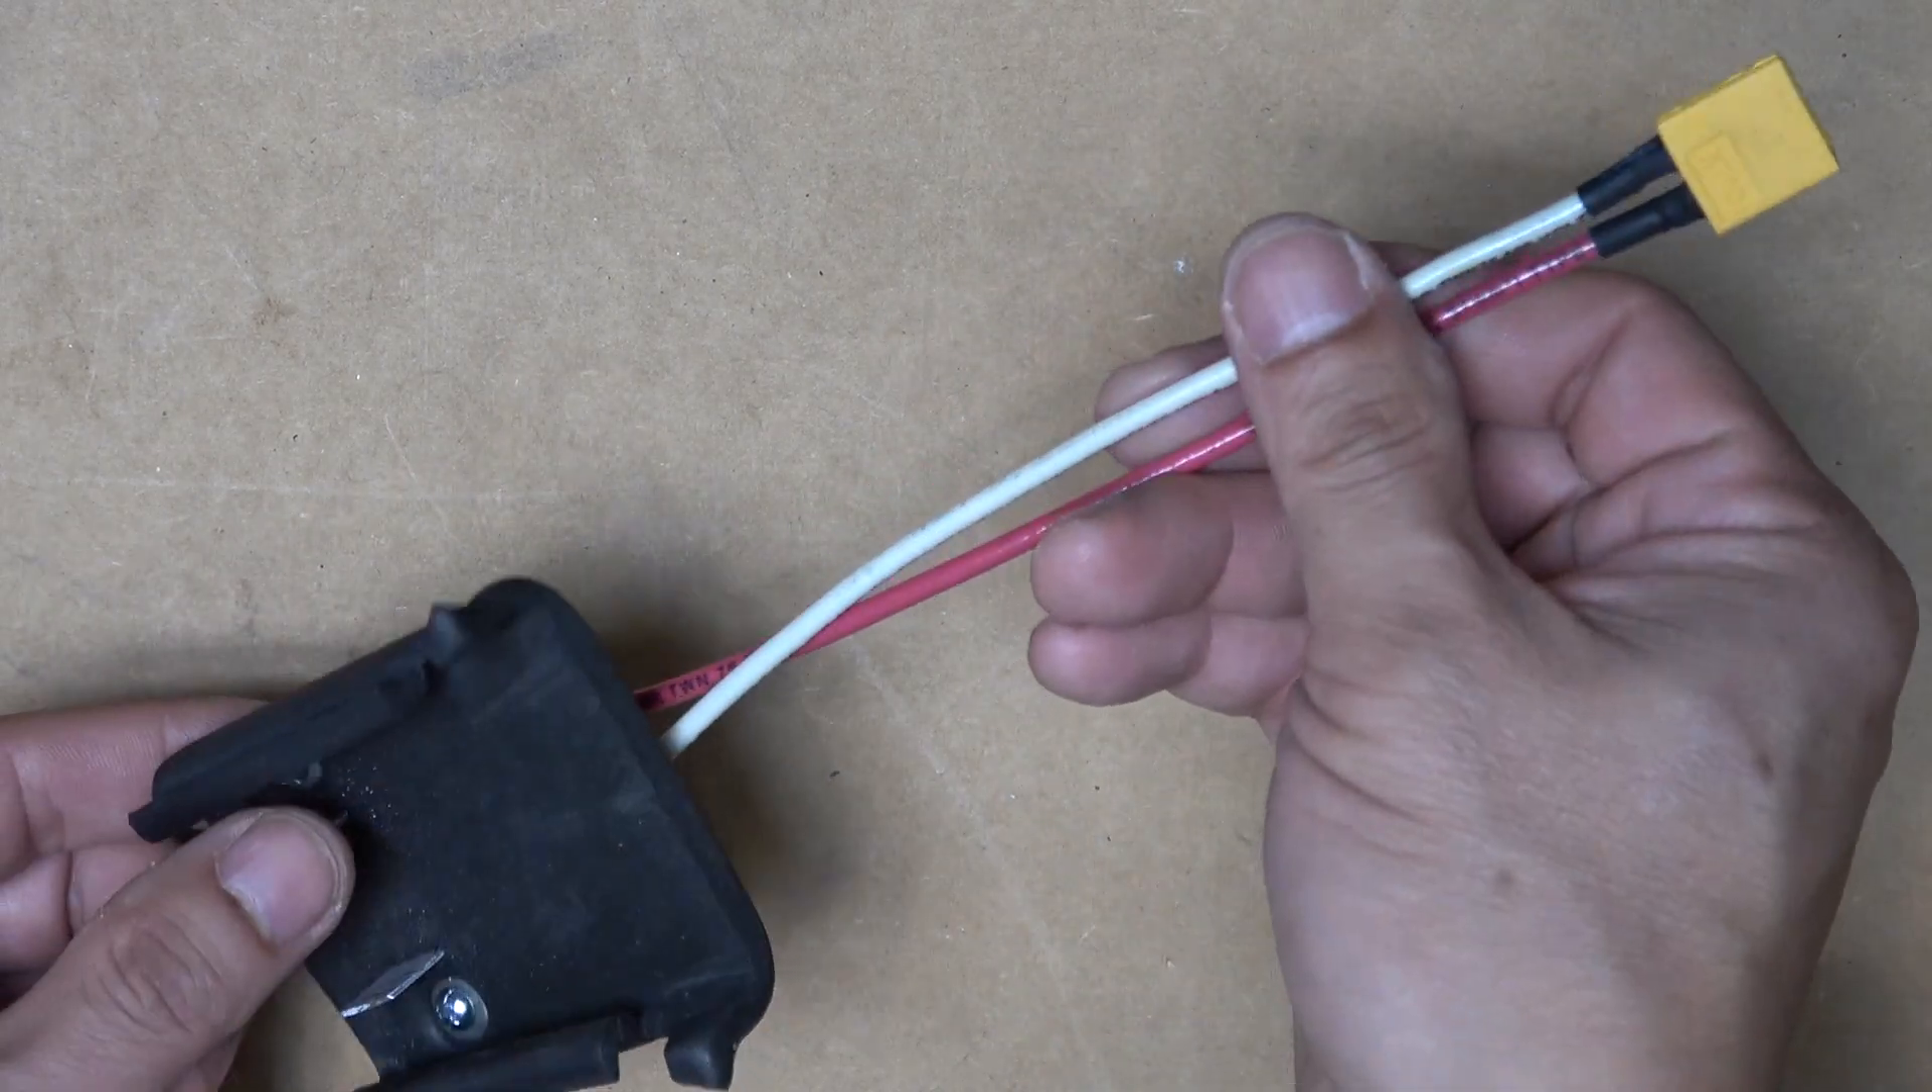And I have also installed the XT60 connector. And now it is complete.